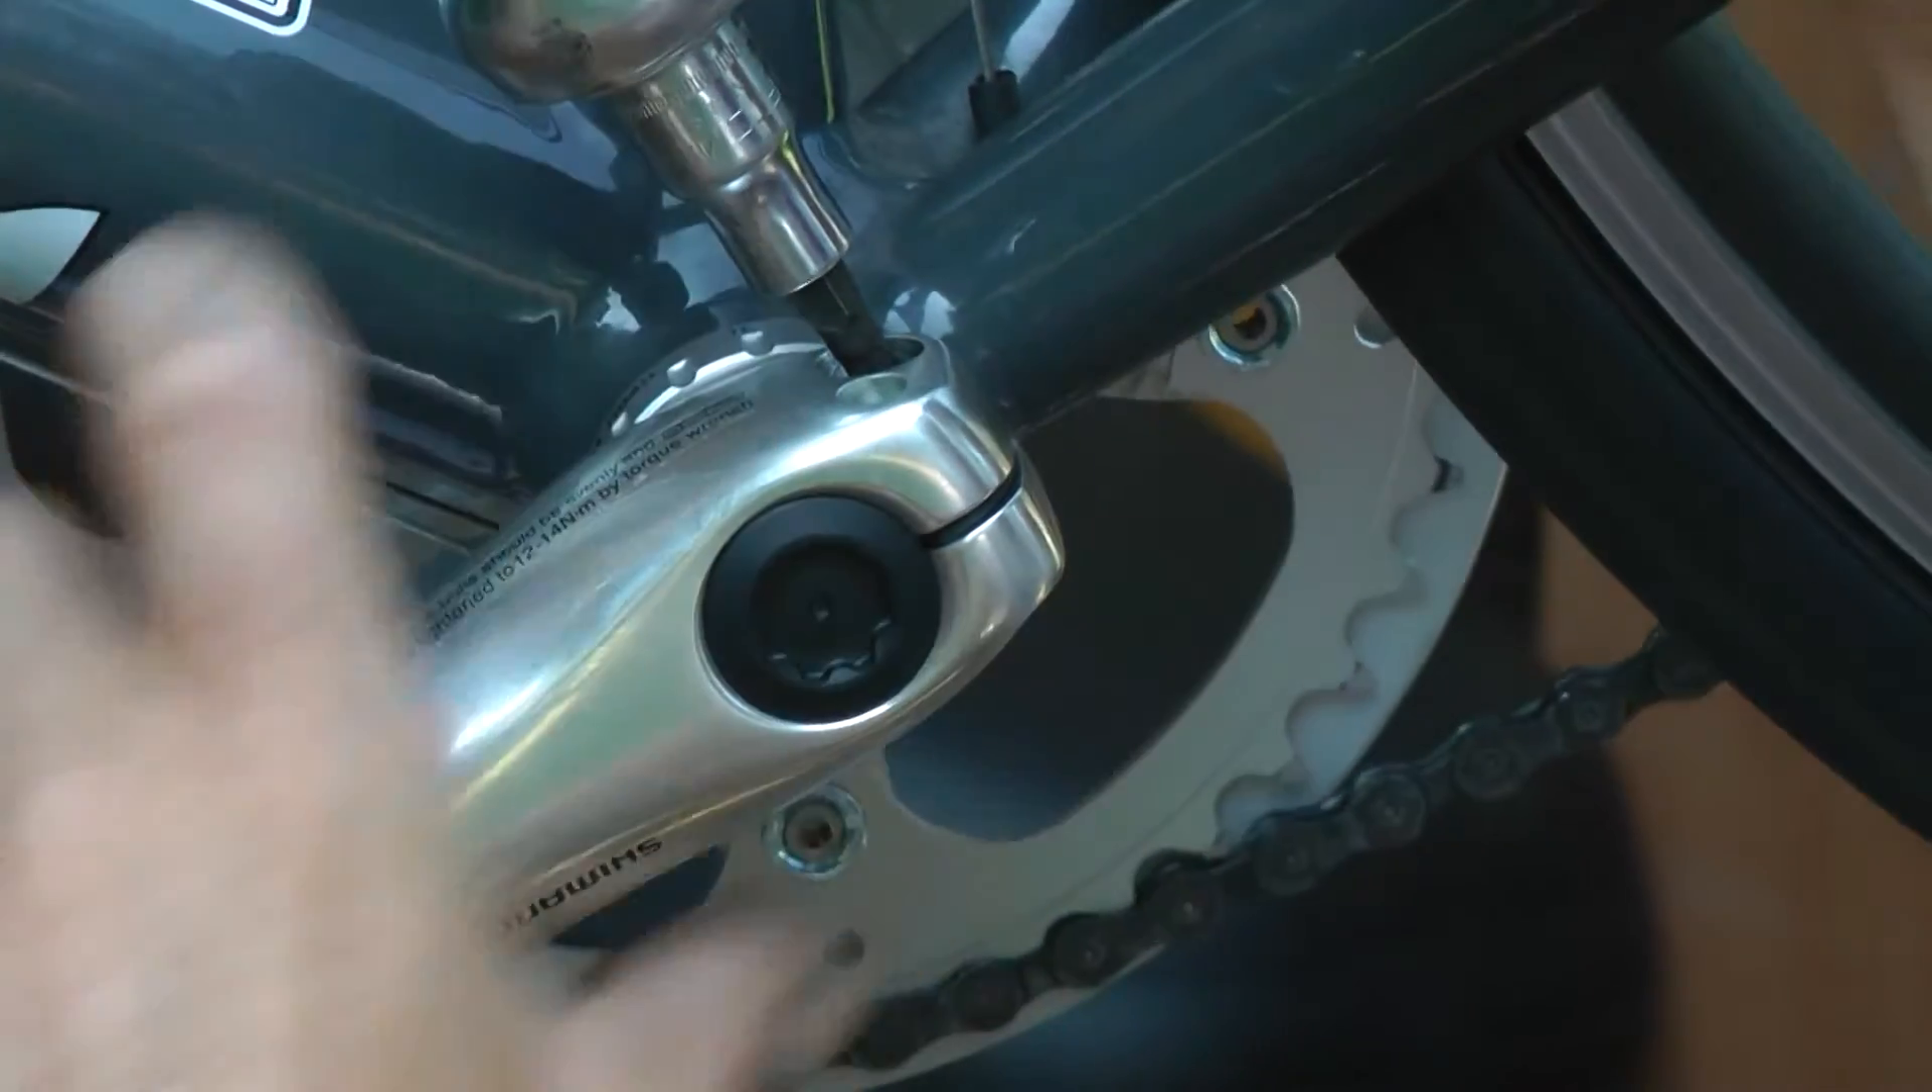And there's still this gap here. So I don't know if that's supposed to be snug closed.